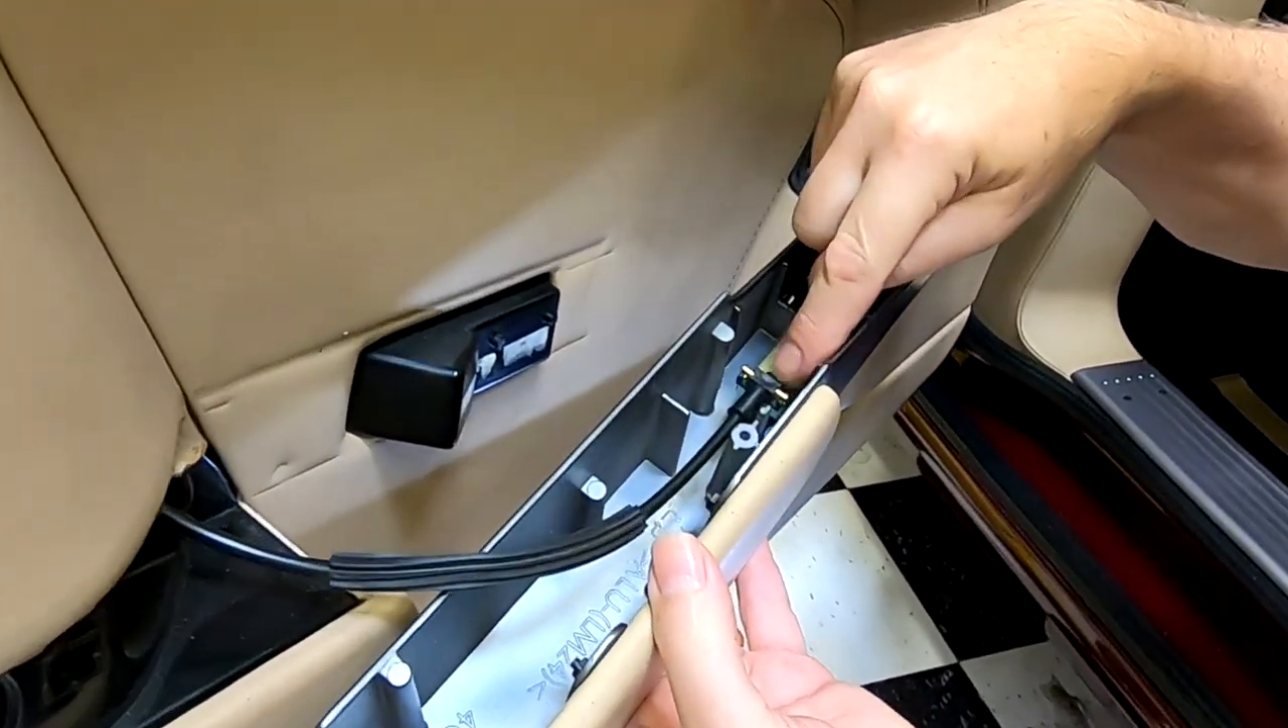So now we exposed the door catch mechanism, or the cable.